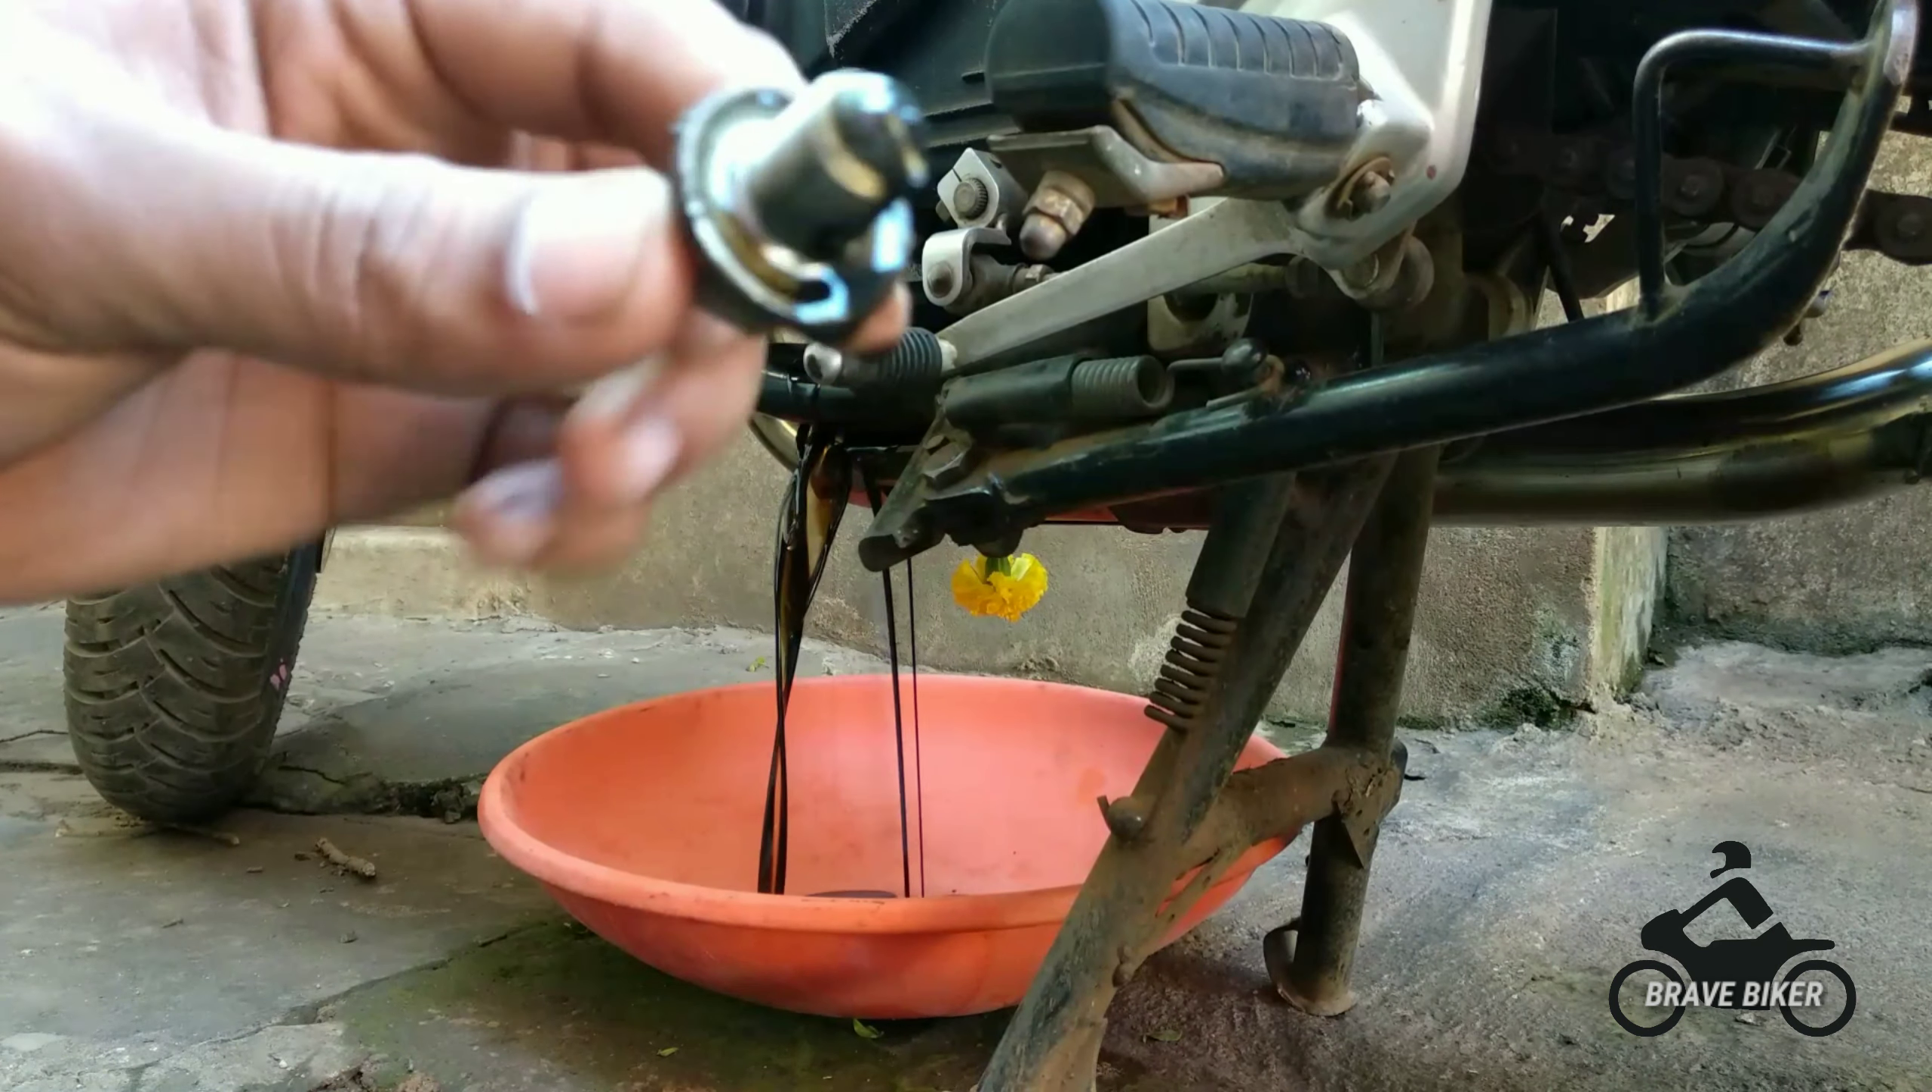This one is the screw which I have opened.